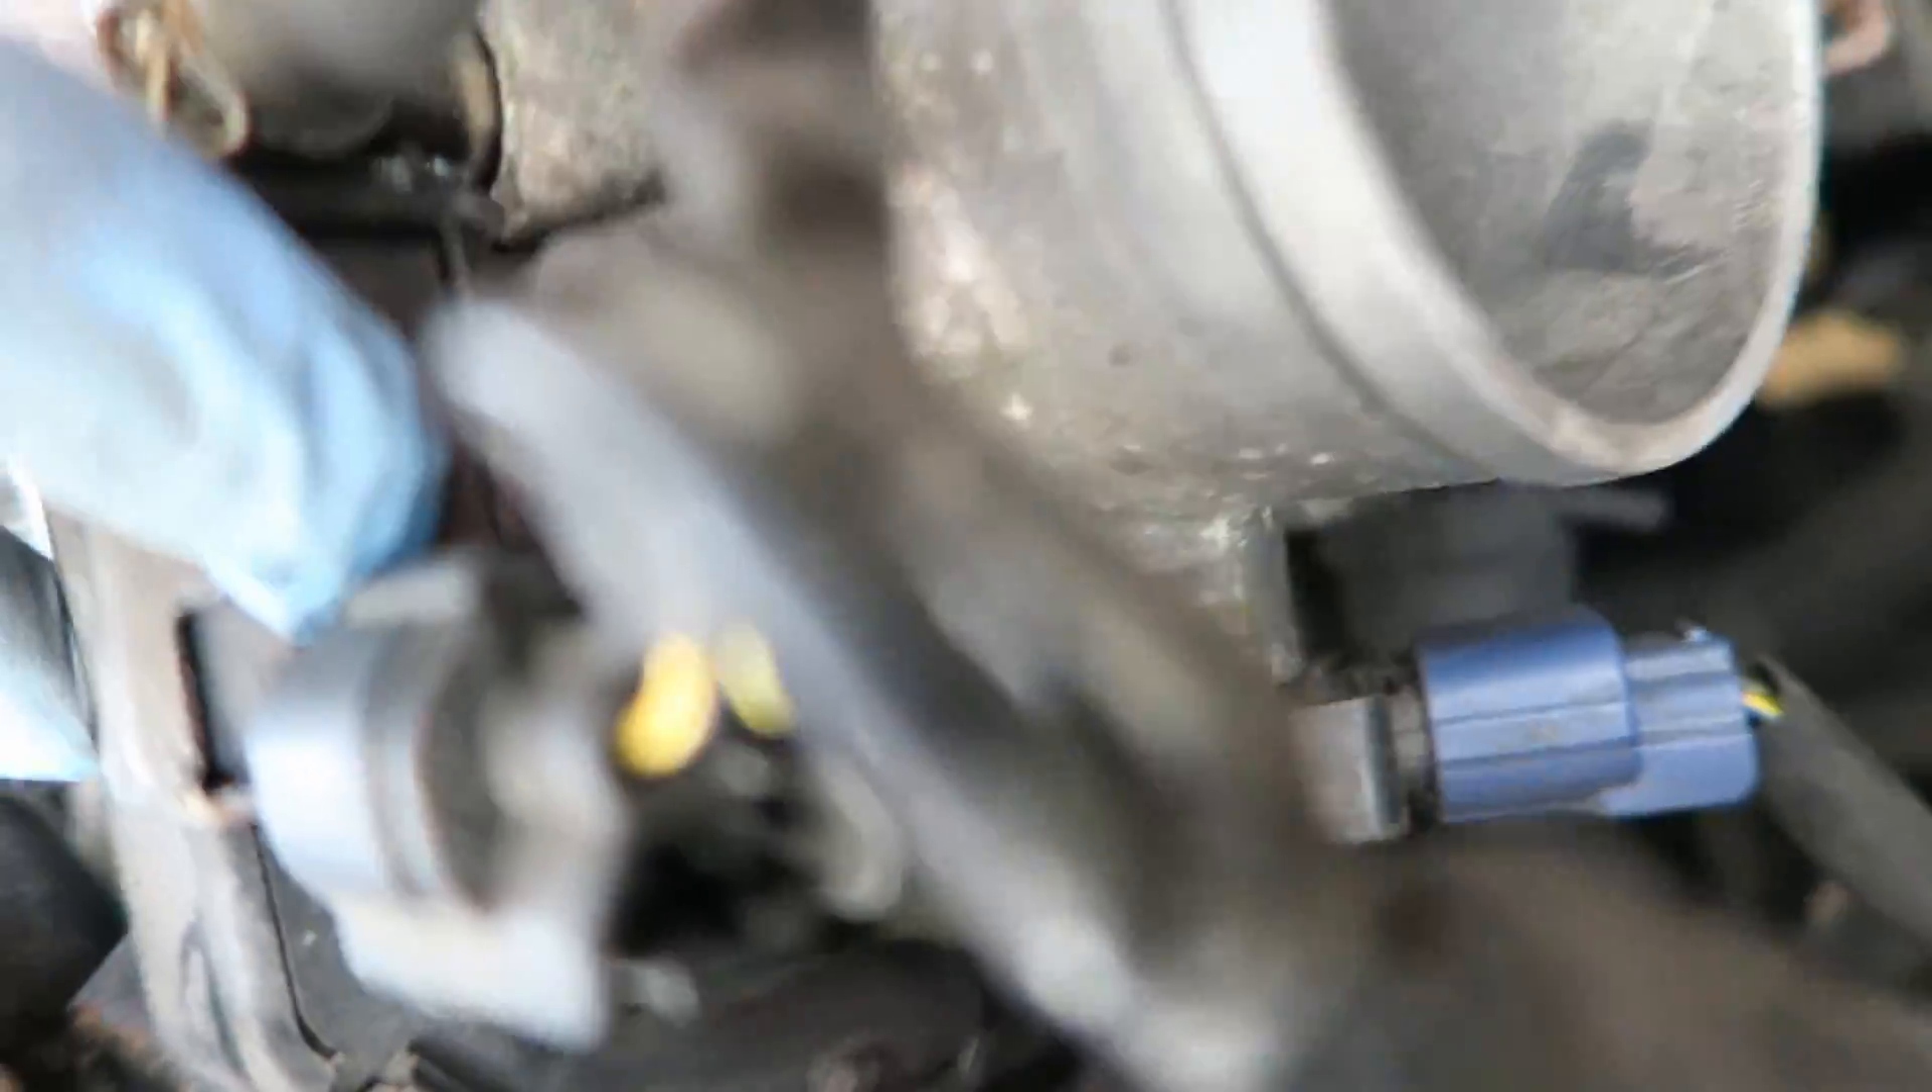I took off all of my intake, and now I just need to take off this throttle body.